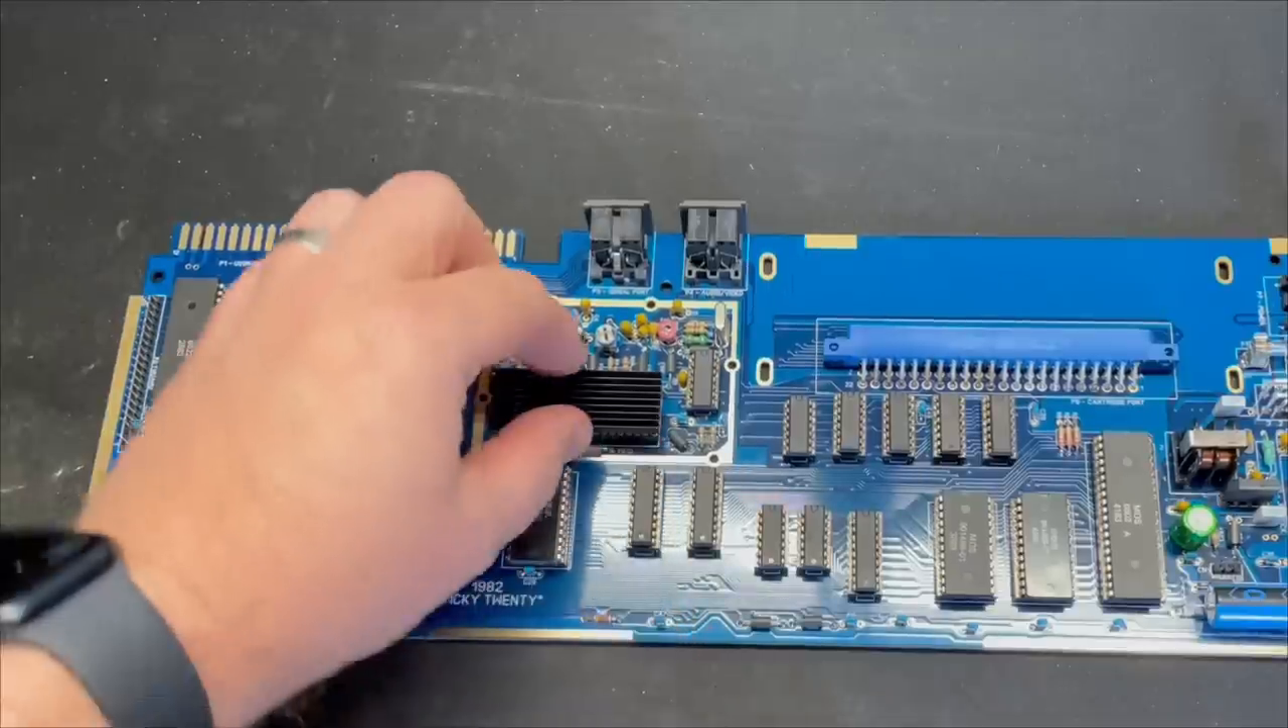I haven't installed the metal cage around the video circuitry.